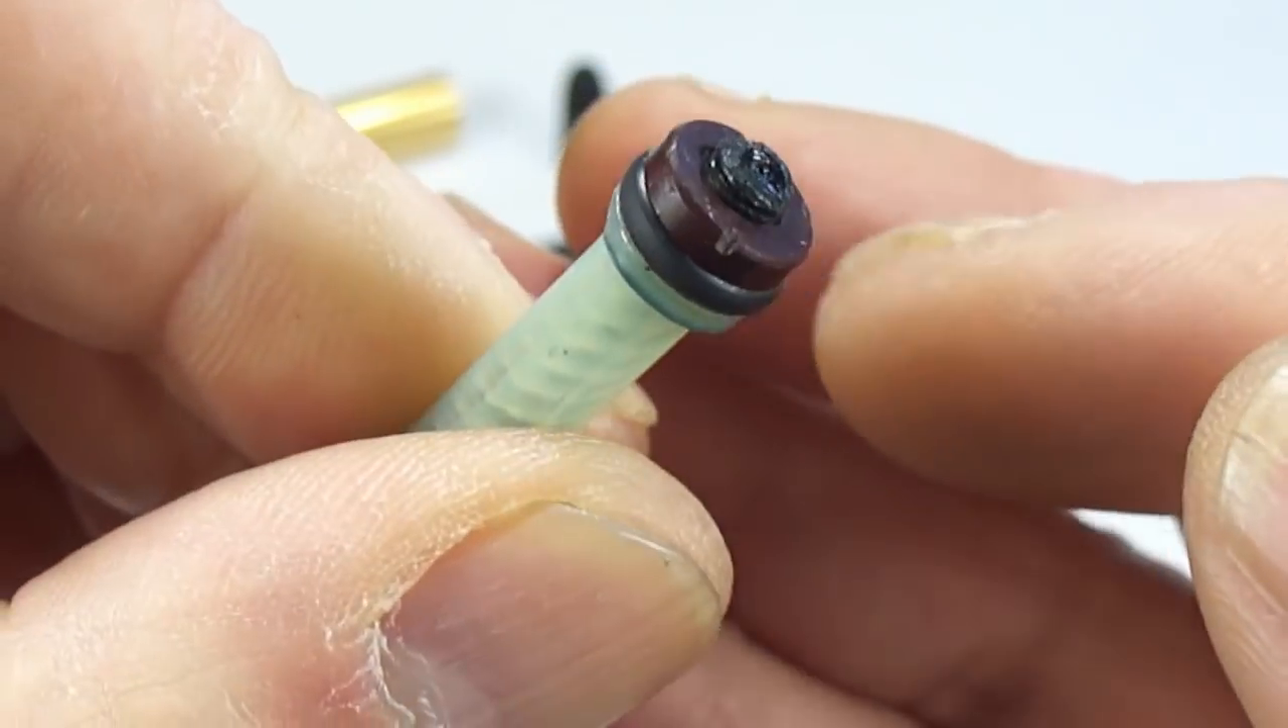But what I've done there, you can see, I've installed a rubber o-ring.